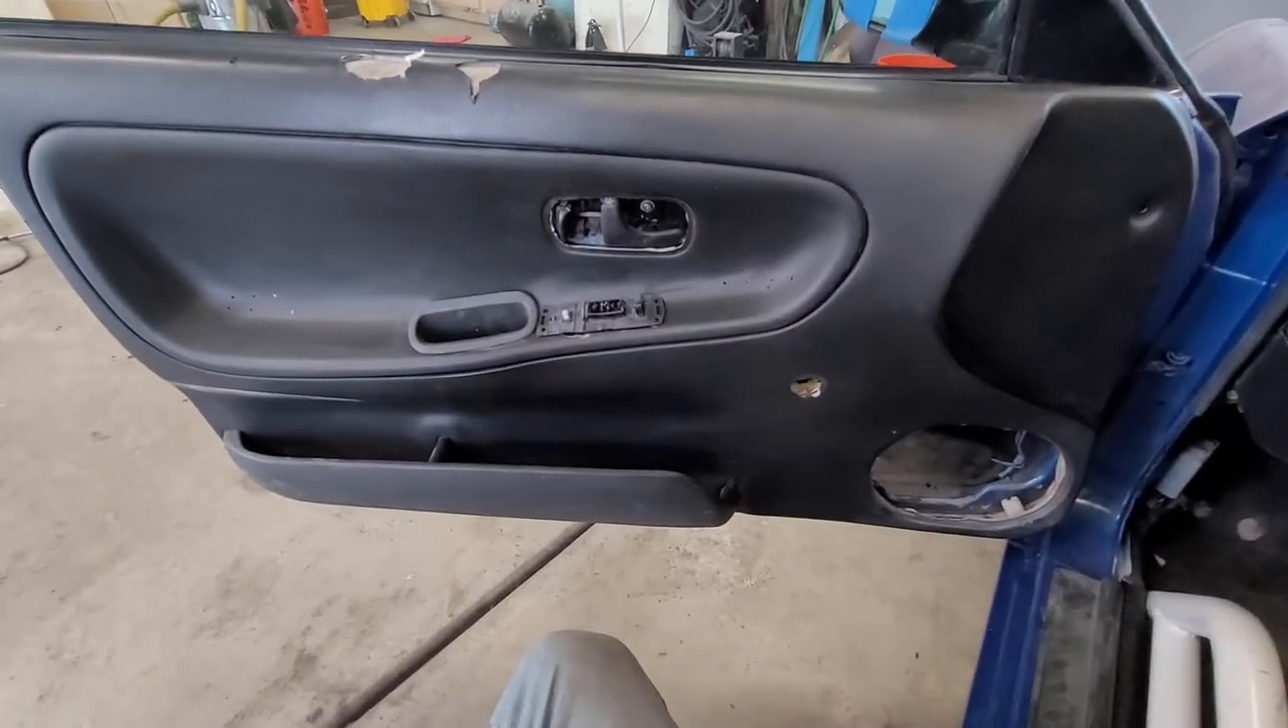So the only thing I'm missing is this little, uh, door handle trim and some speakers.